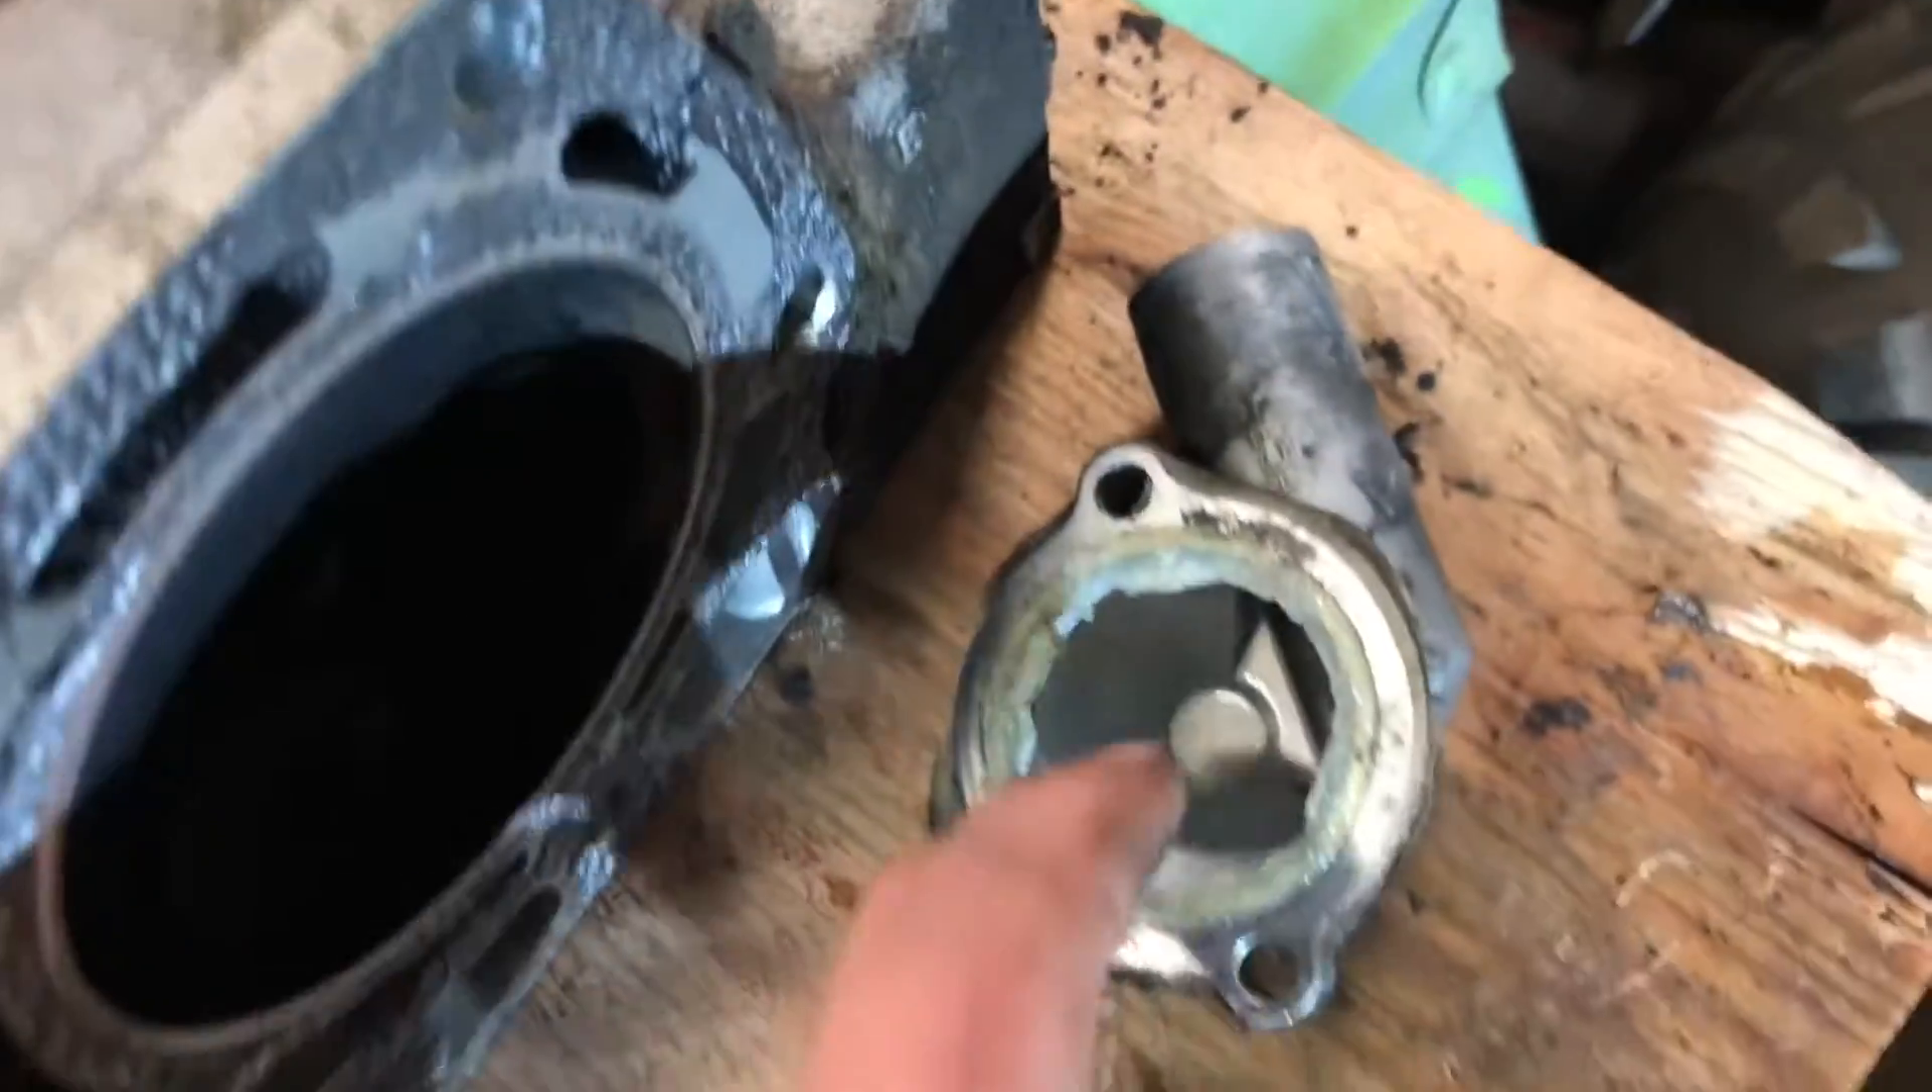I pulled the thermostat cover off.